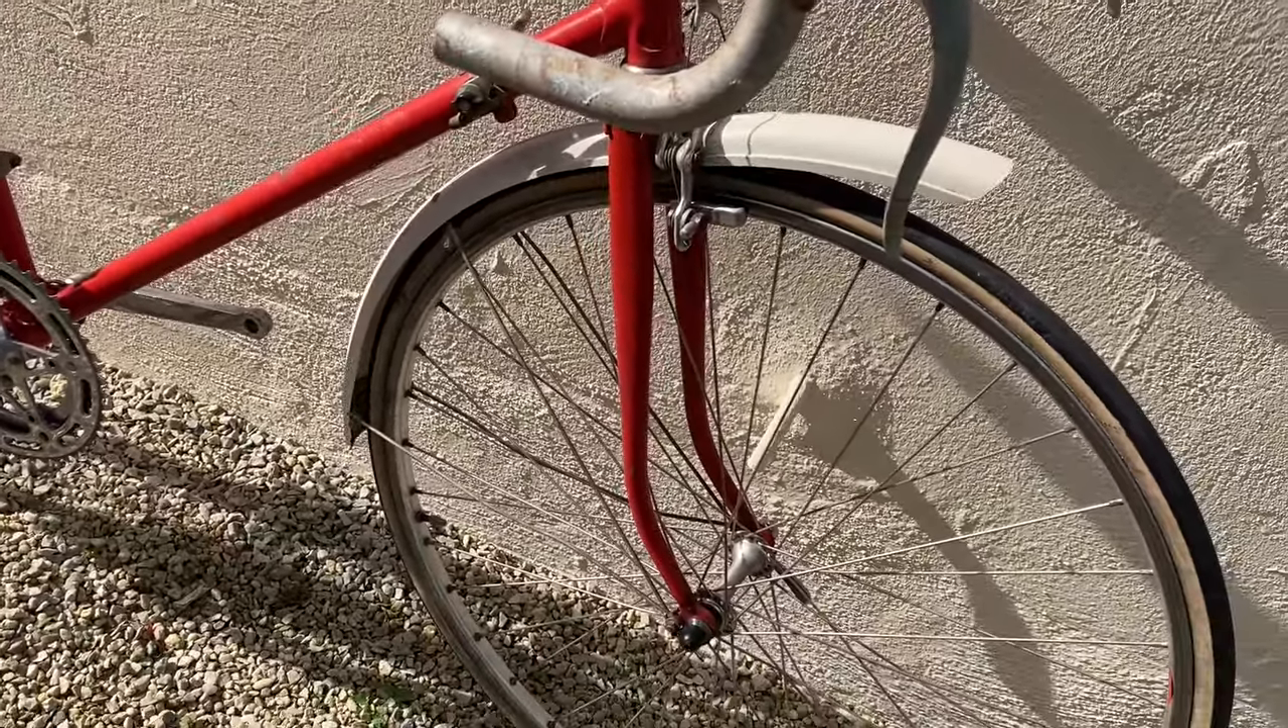I need to fix that mud guard which is sticking up at the front there.